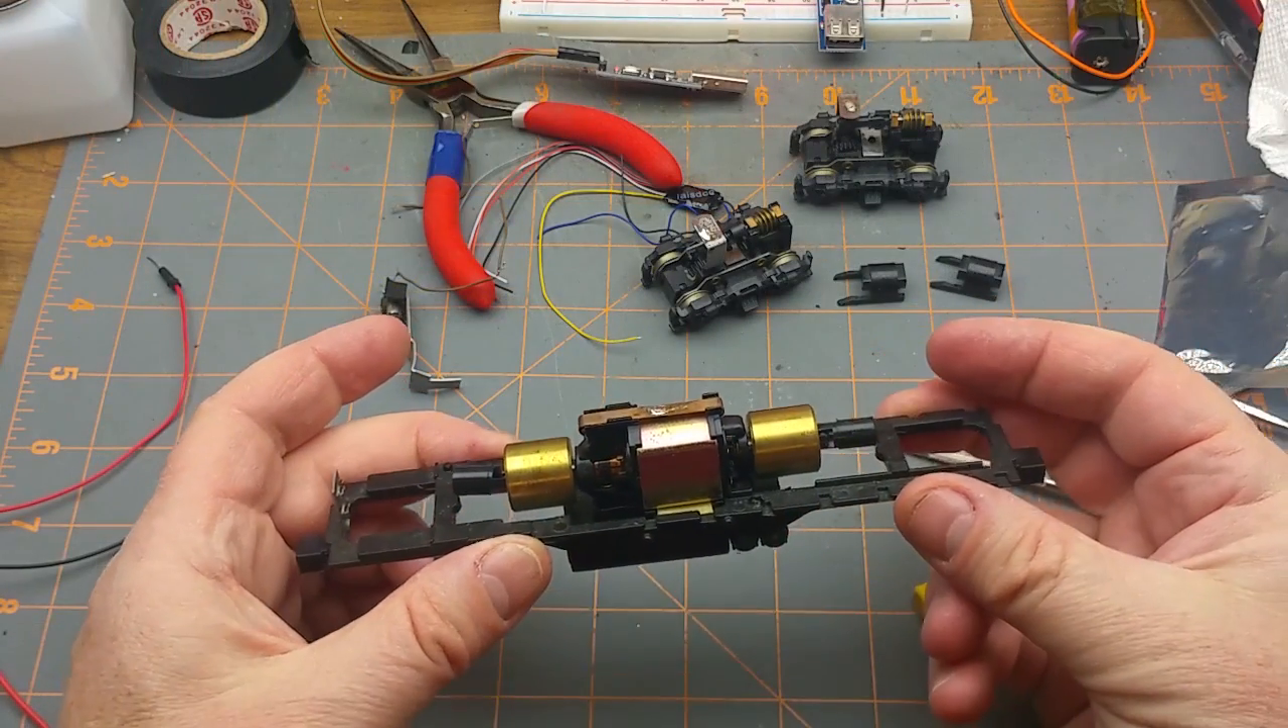So now we have just the motor and the chassis.